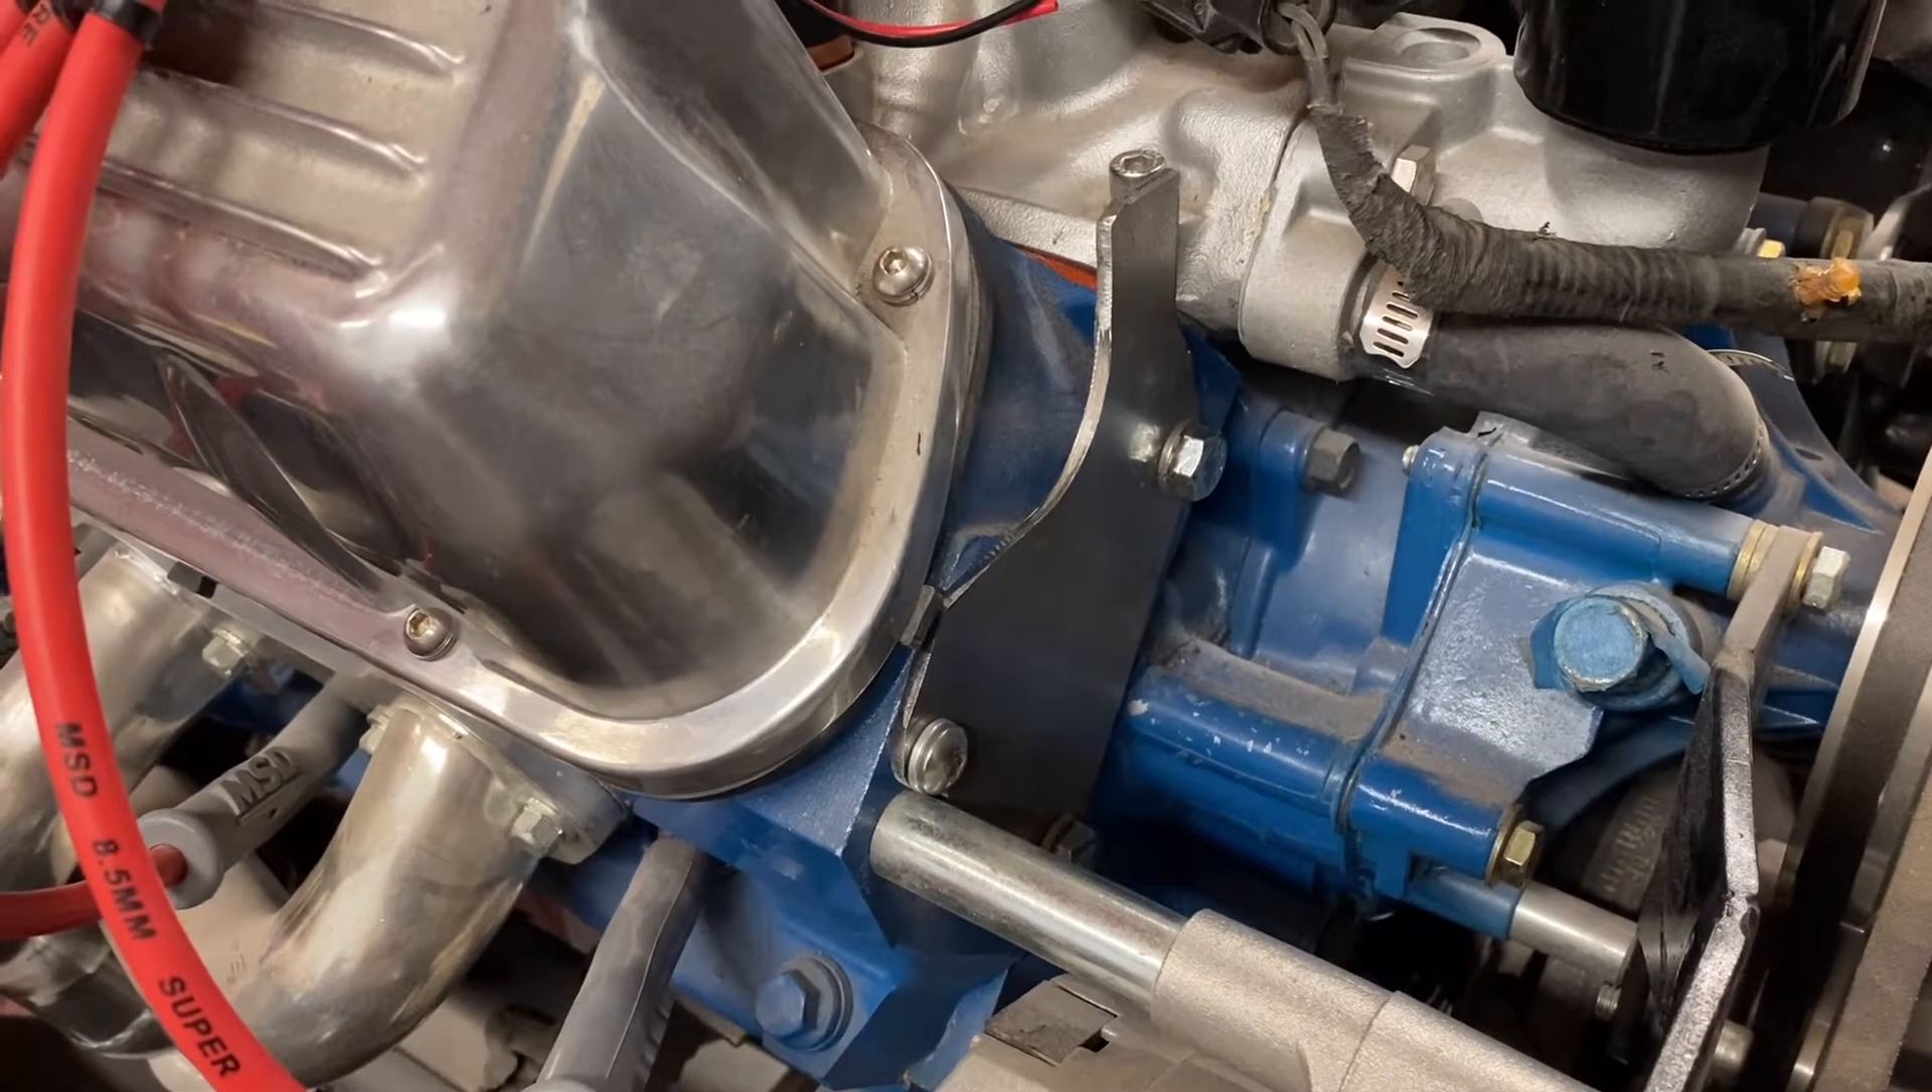Okay, I've got that mounting plate cut up and mounted to the cylinder head.